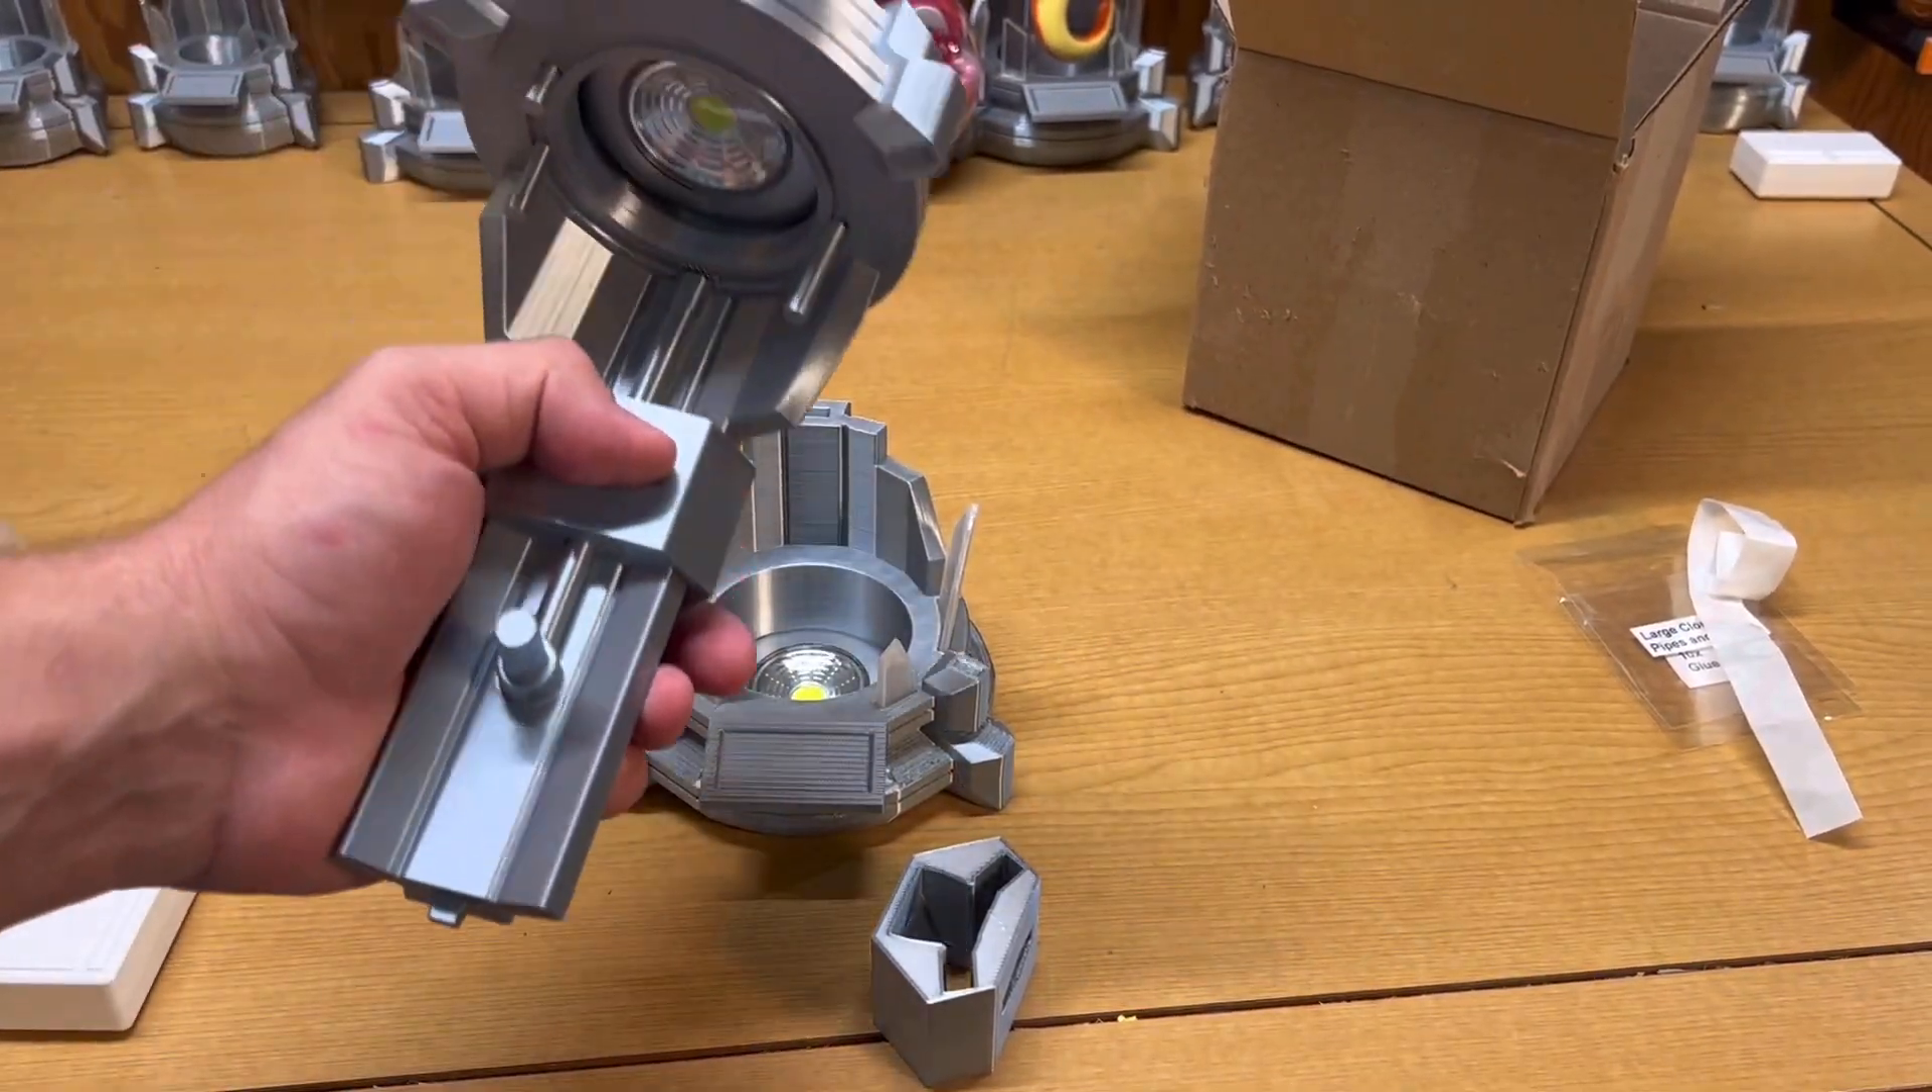We have the top part now connected to our stem.